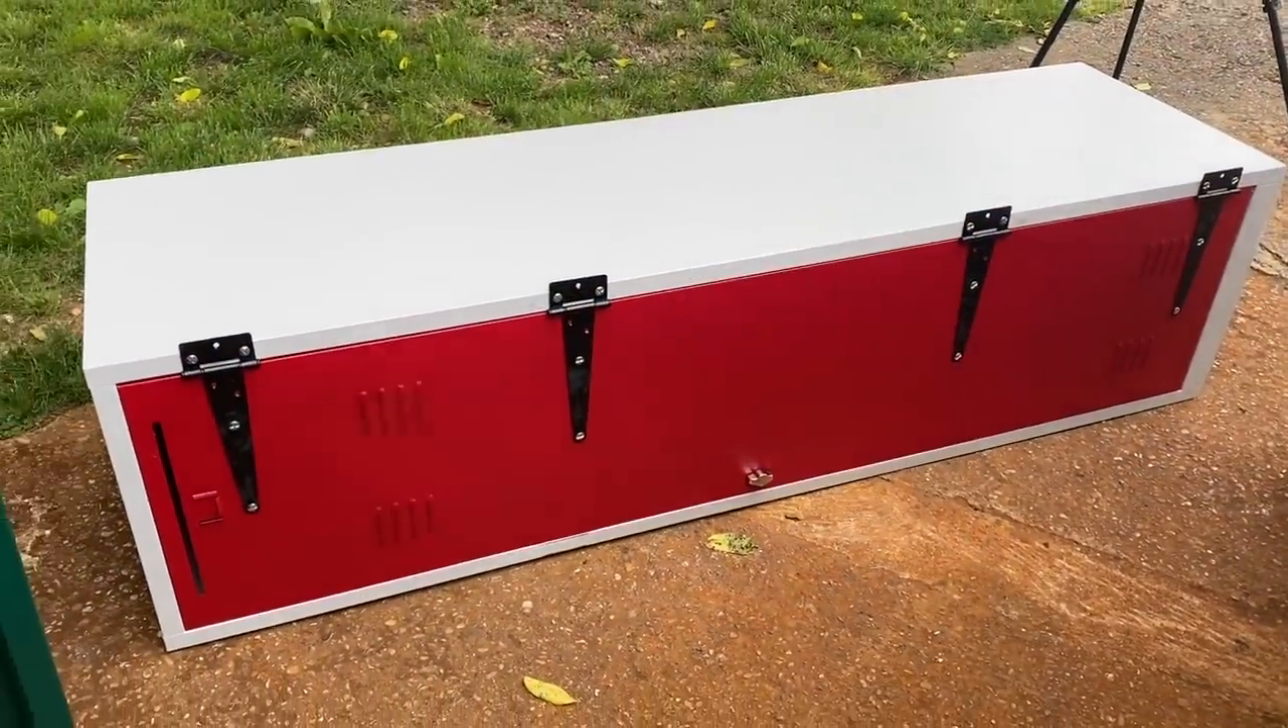Donc ça y est les charnières sont installées, la porte s'ouvre et se ferme nickel.